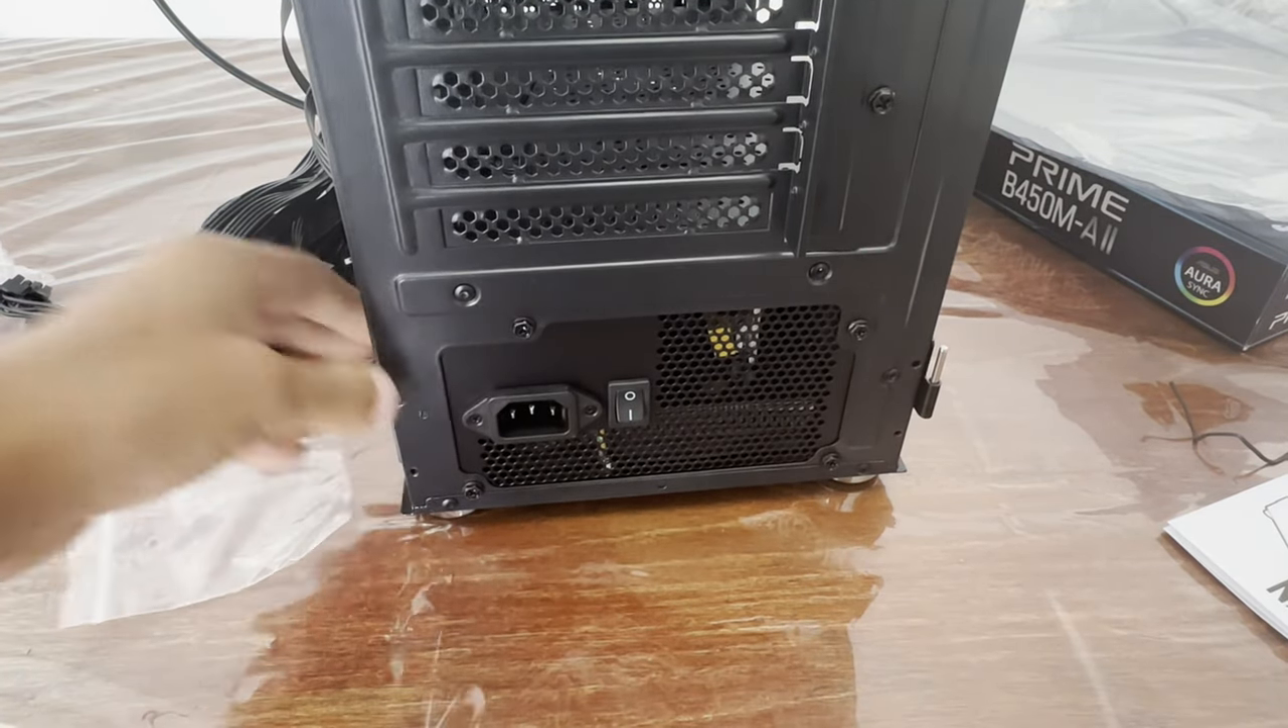There we go. We have the power supply installed.